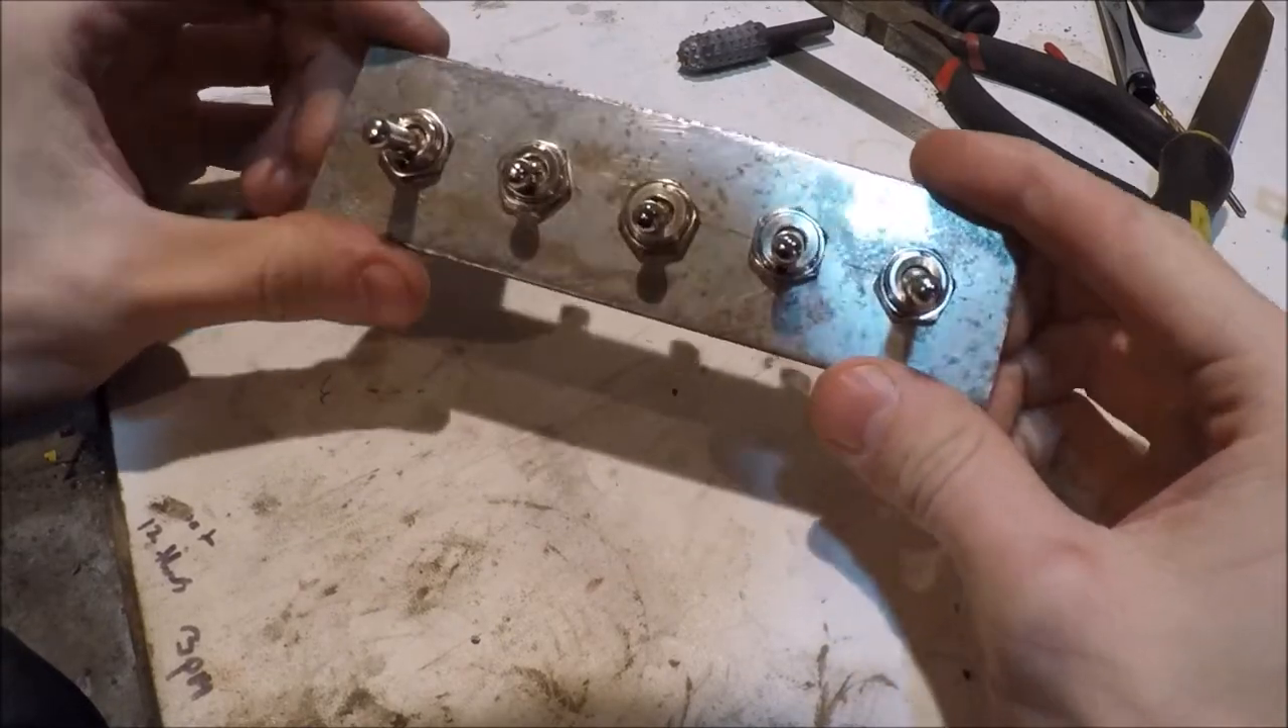As you can see, we have all the switches installed now.